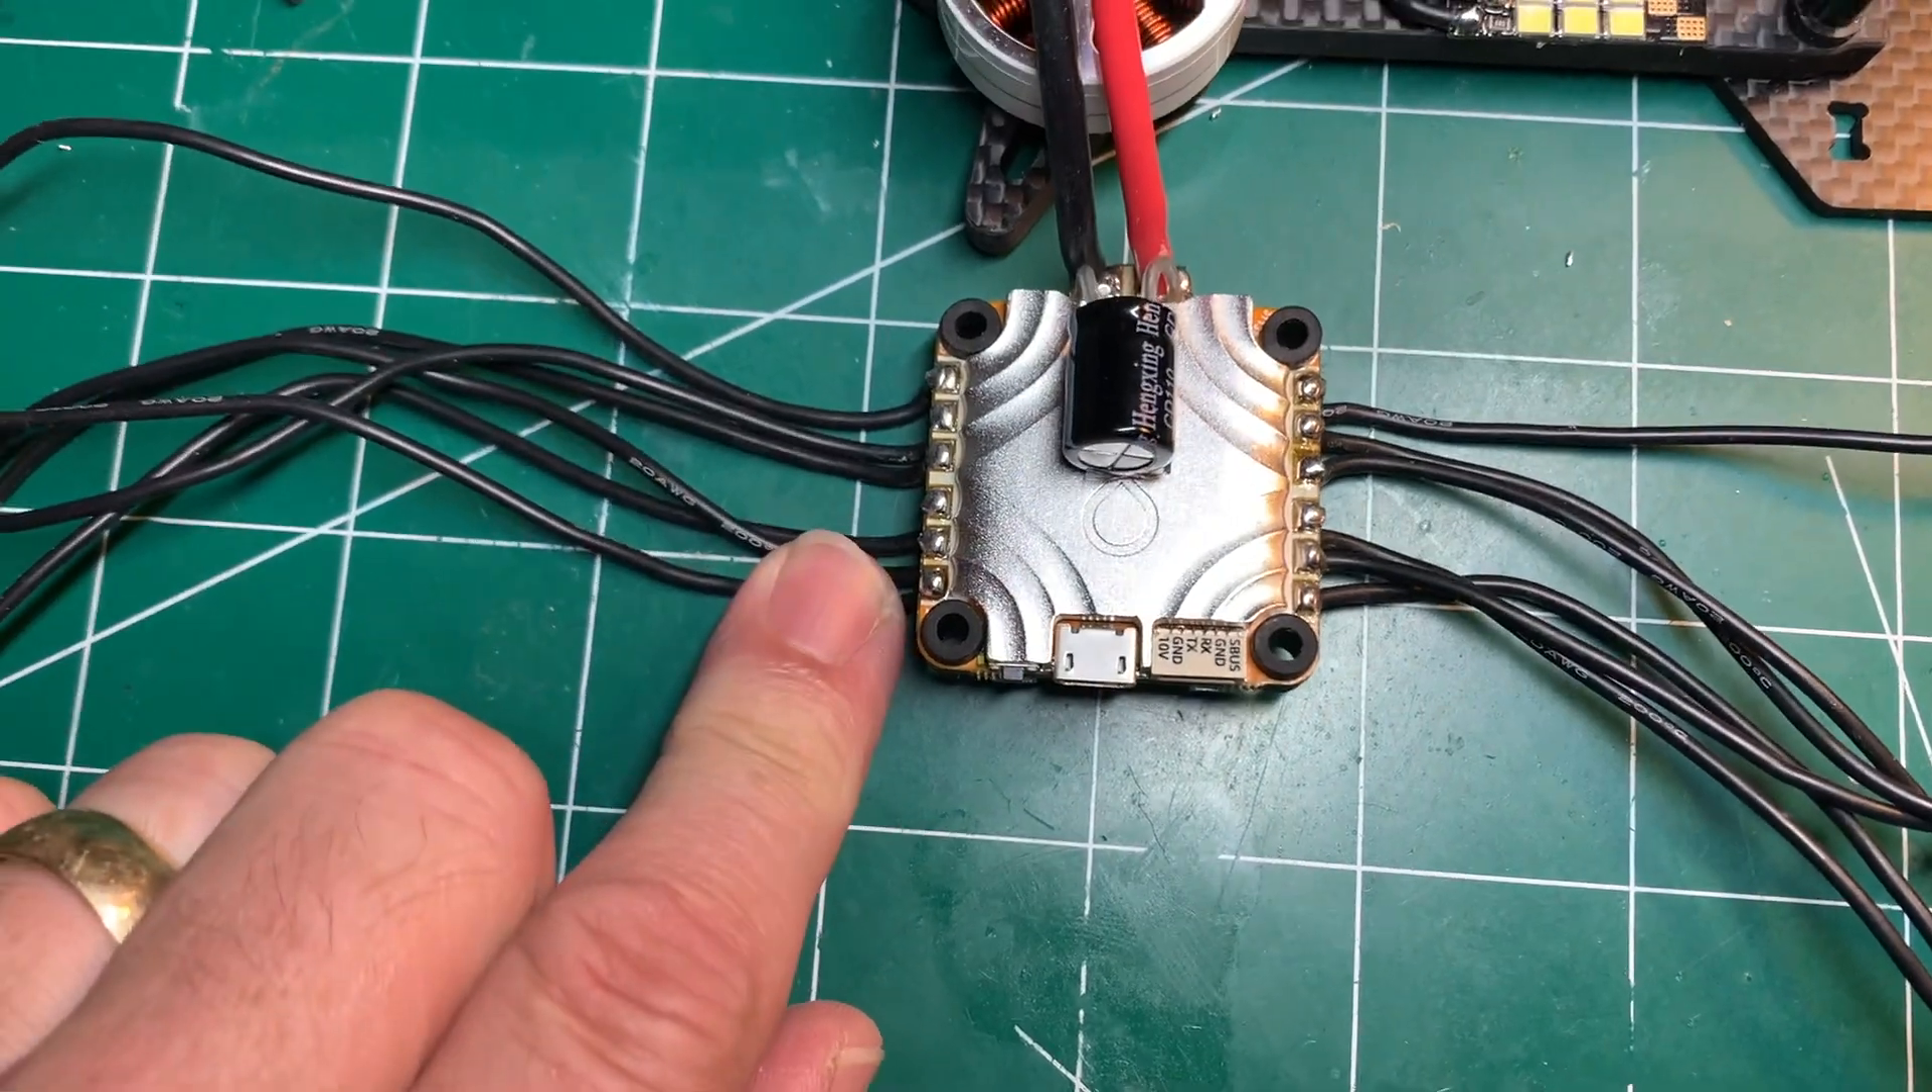Next, I soldered on all the ESC wires here. I went from underneath because I think it's a little cleaner.